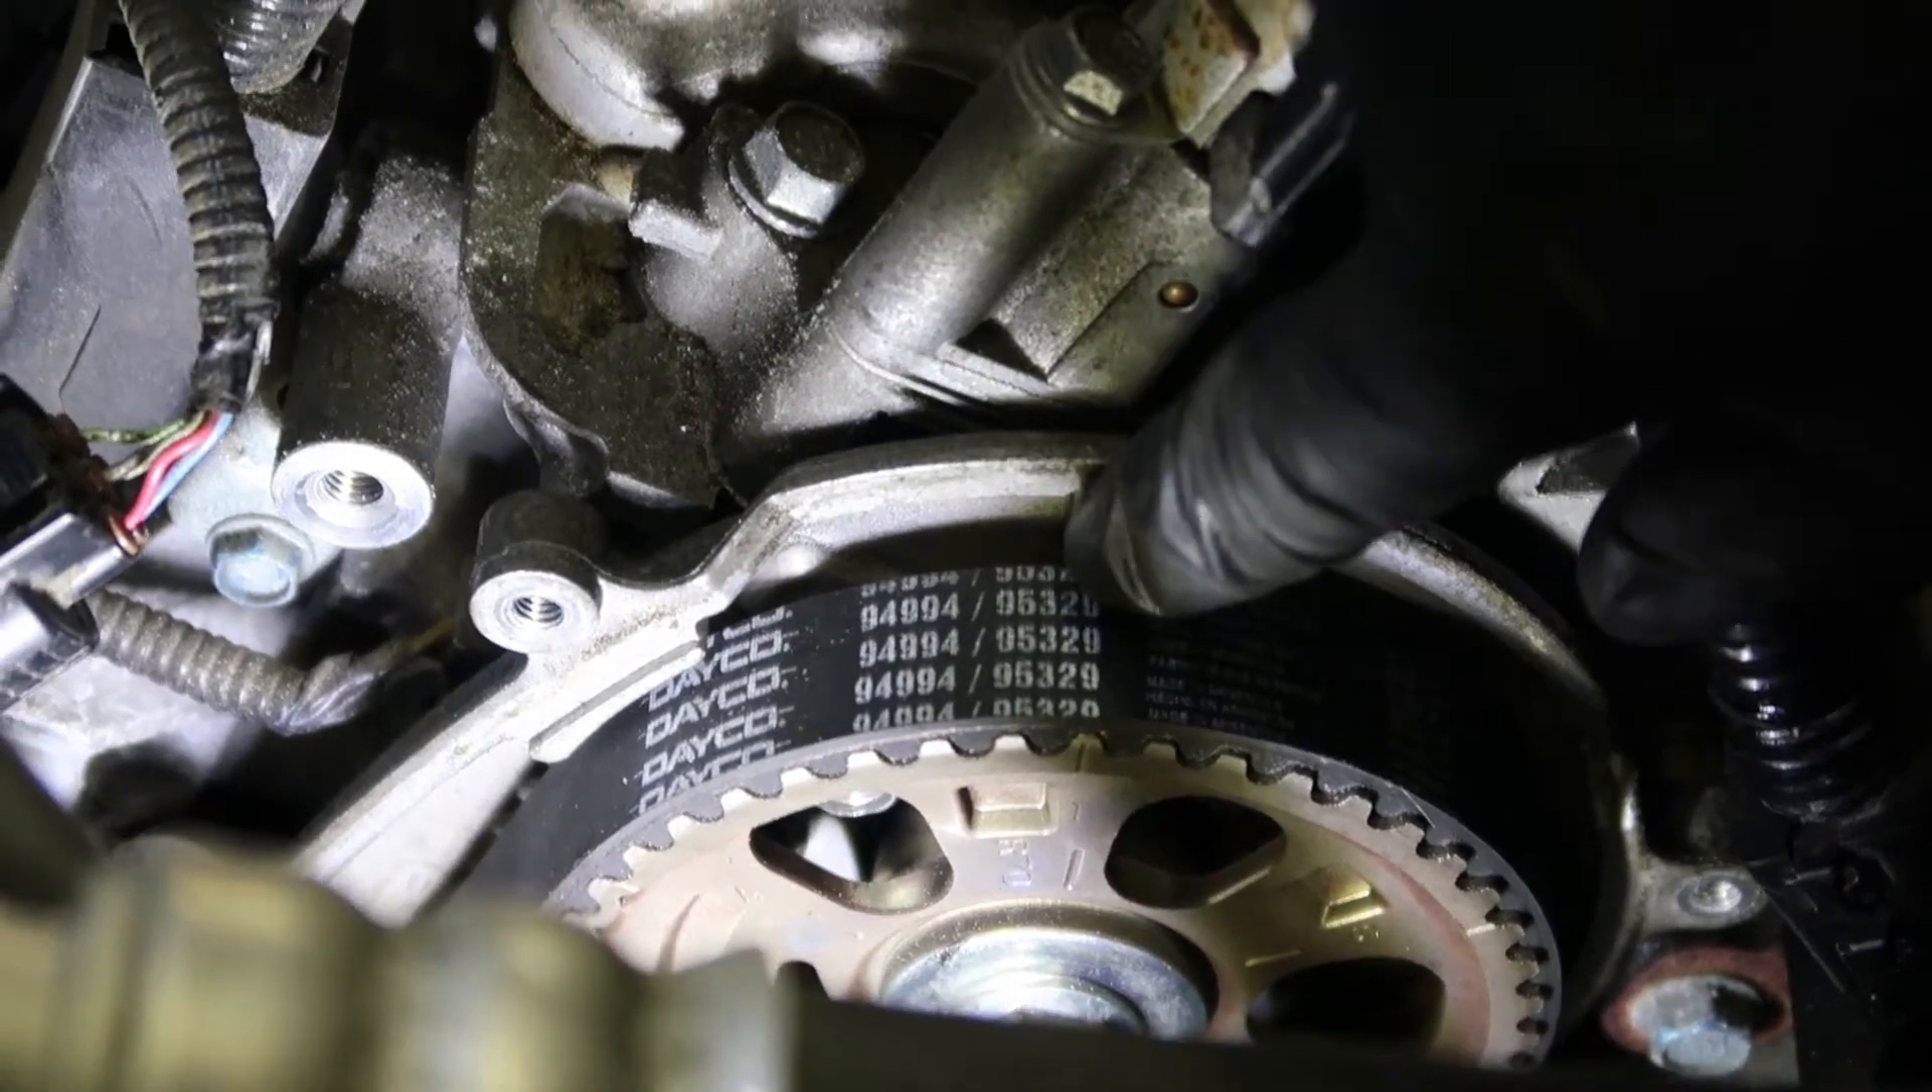Alright, so we got the new timing belt installed.